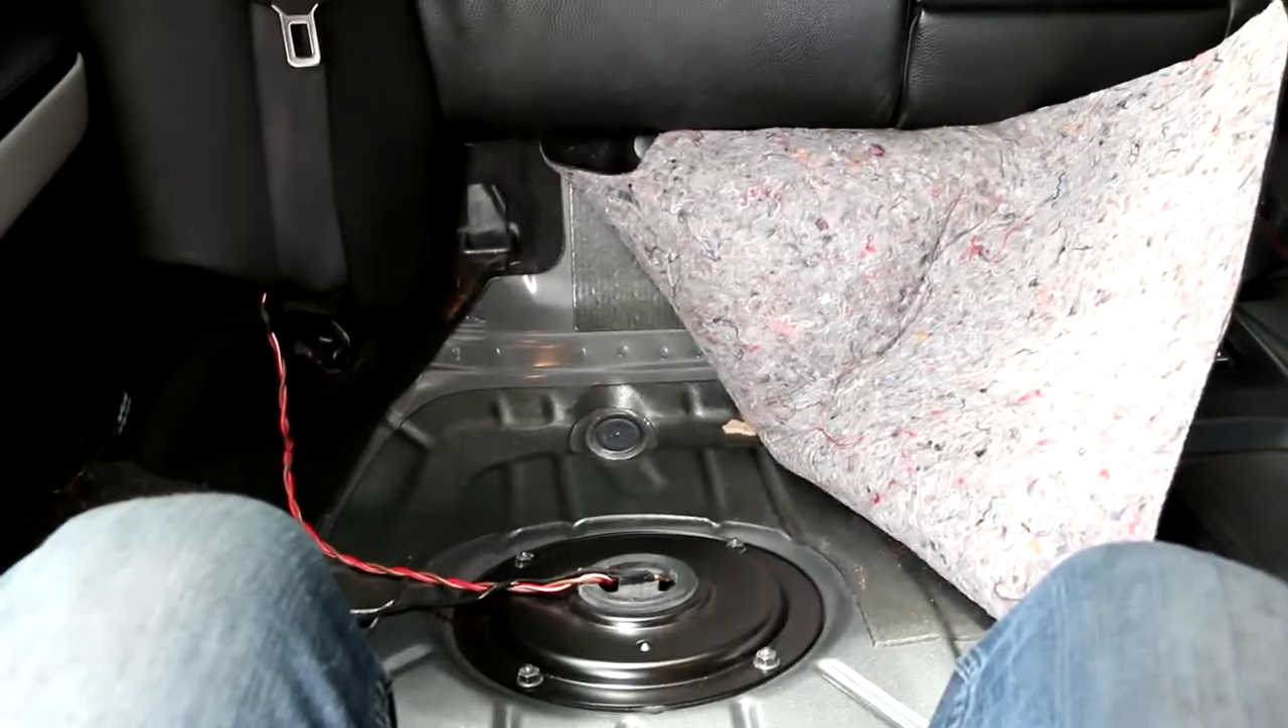Alright, we got the mat up.